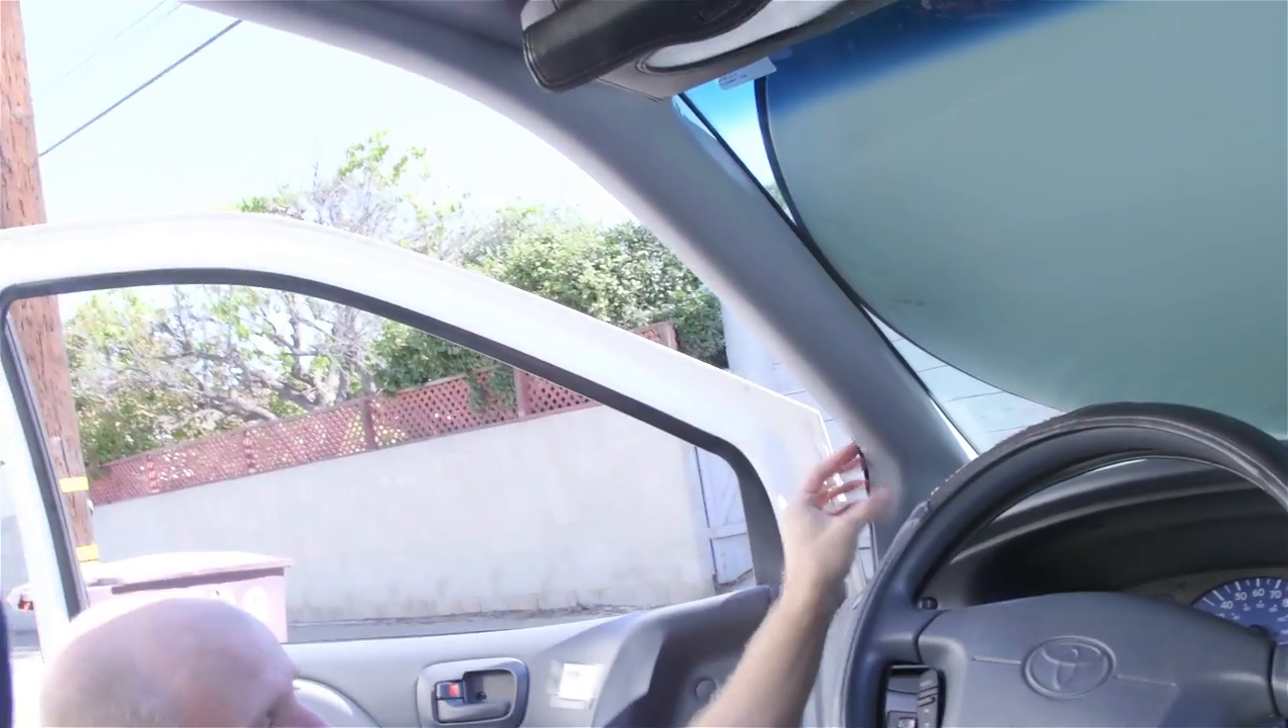The only thing we haven't done is take off the A-pillar cover.